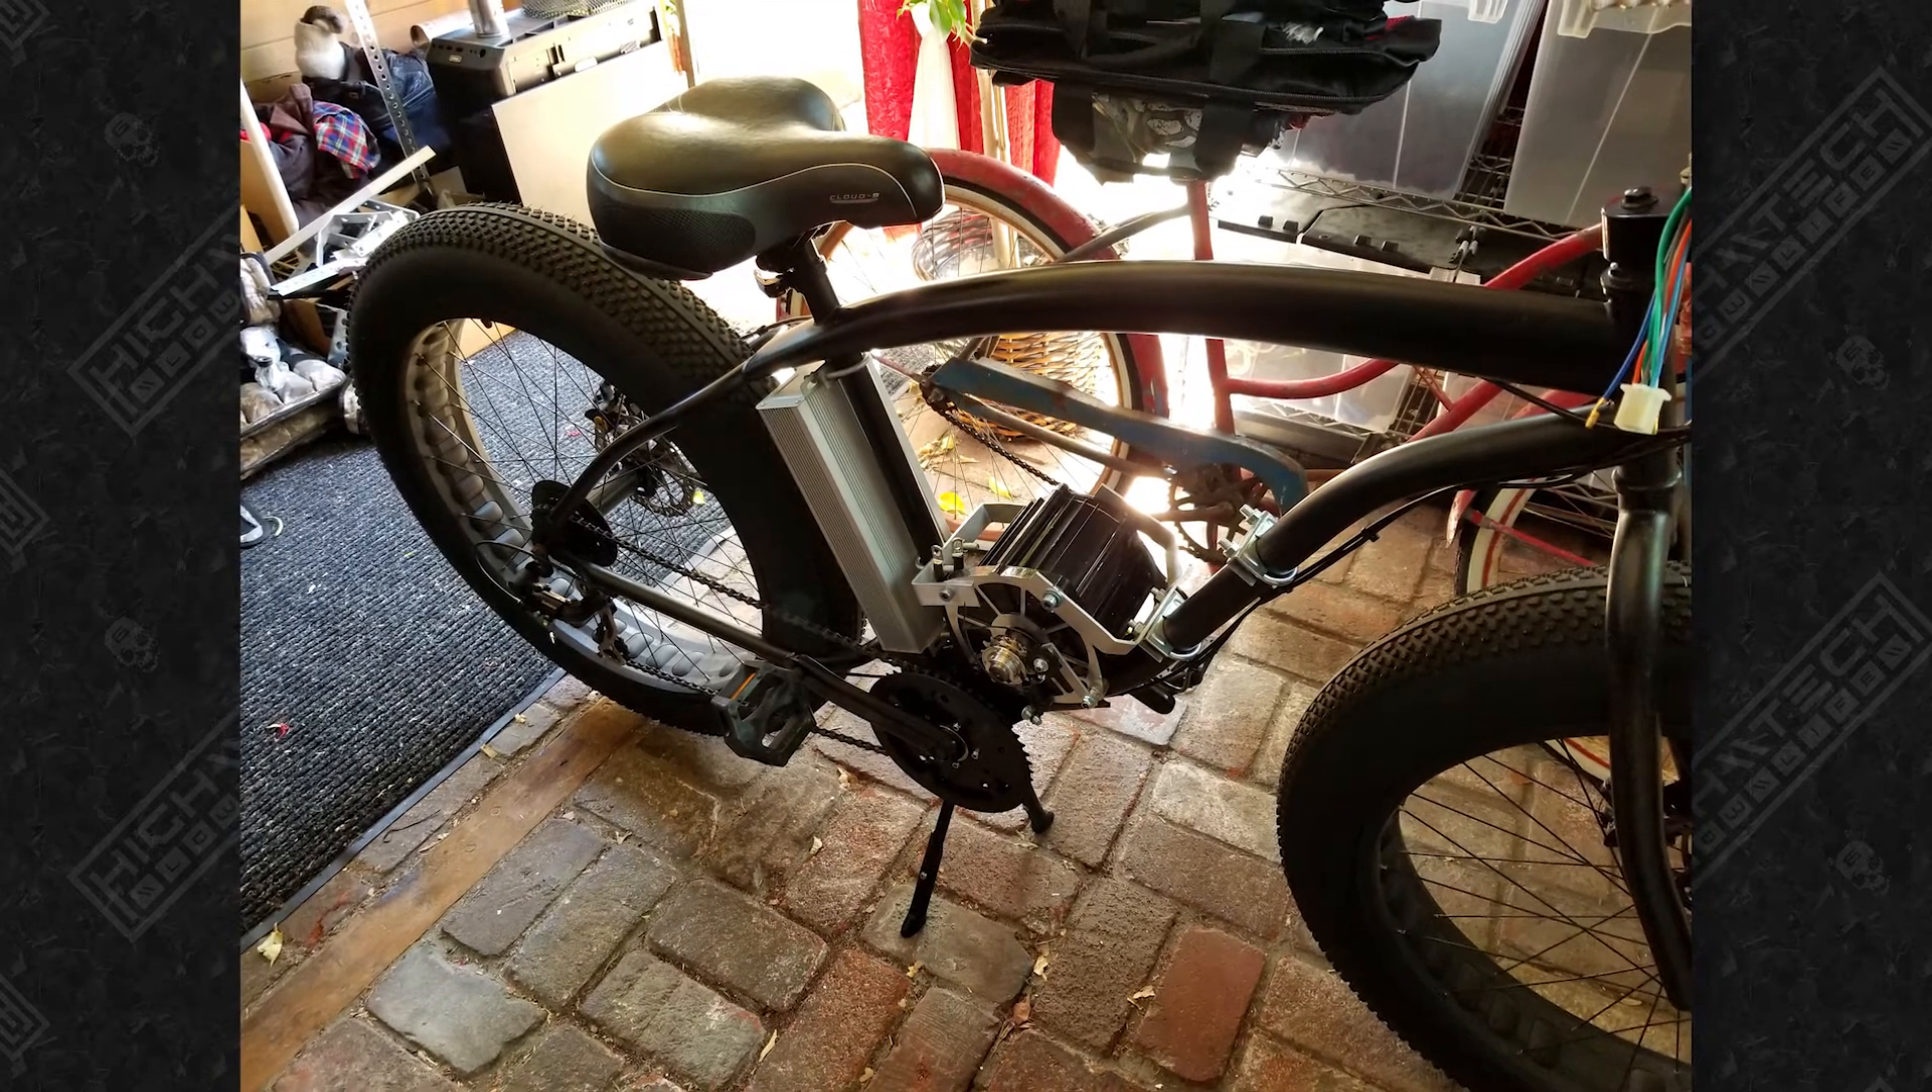I was able to tuck the giant controller behind the seatpost tube with some extra U -bolts. It fit like a glove.